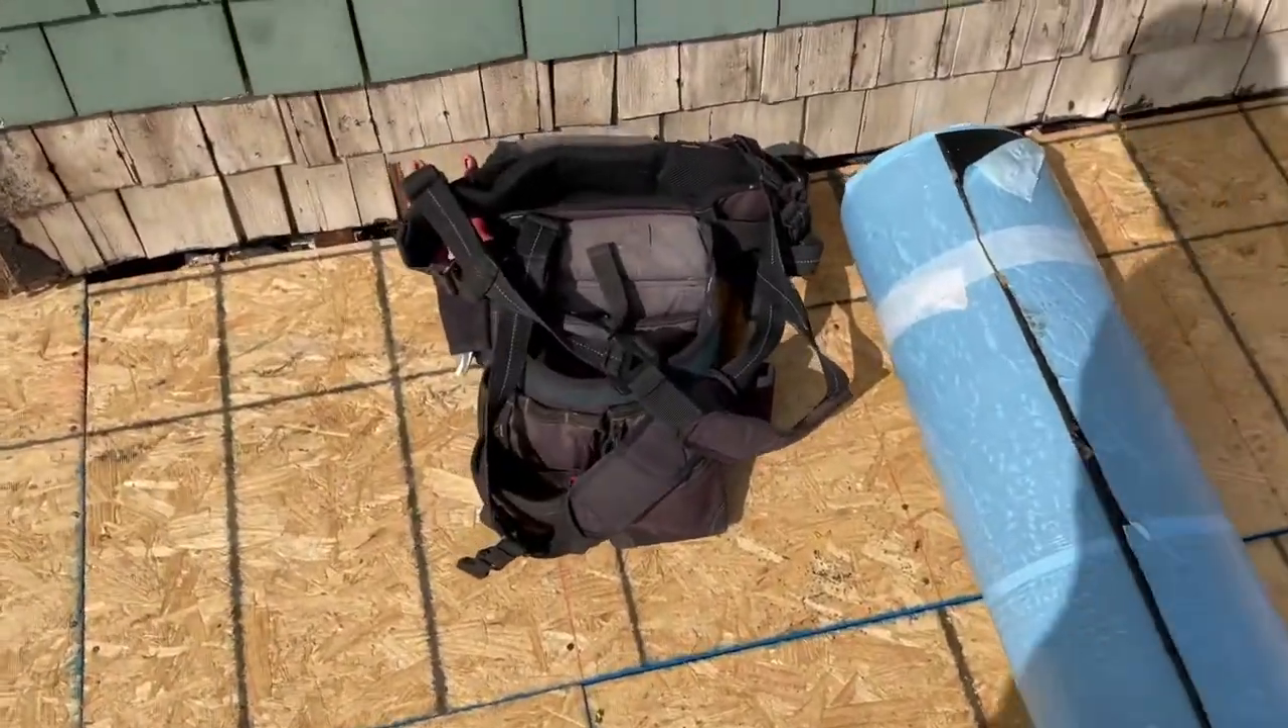You know, we've got the majority of the plywood down already and we're going to be installing roofing here shortly.